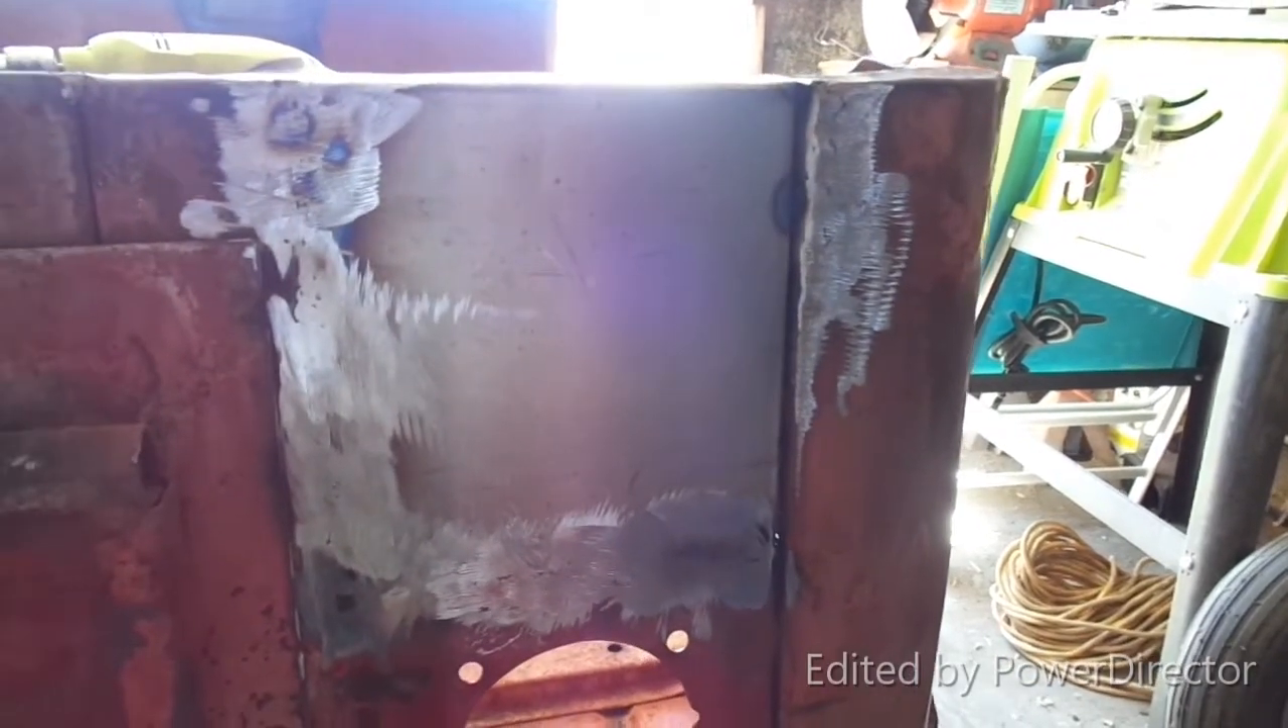There is the new piece welded in.